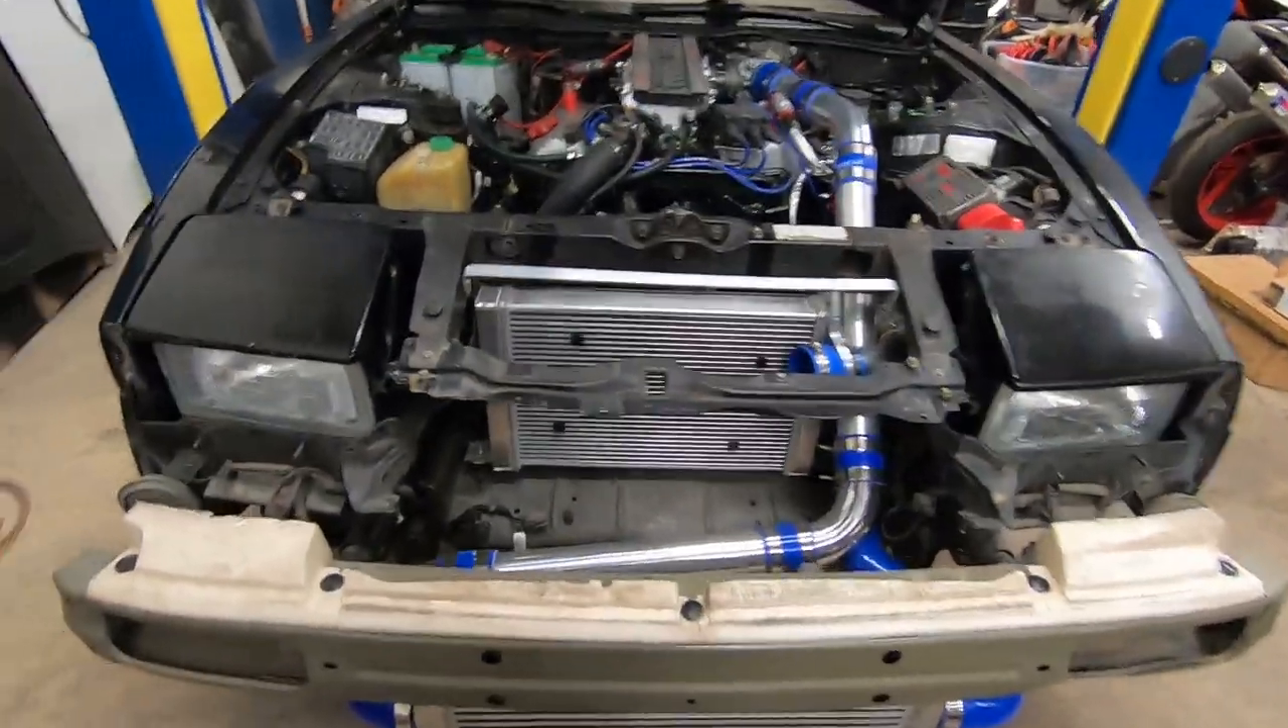All right so we got the front bumper cover off and I took the air filter portion of the intake out in order to get full access to the front area.